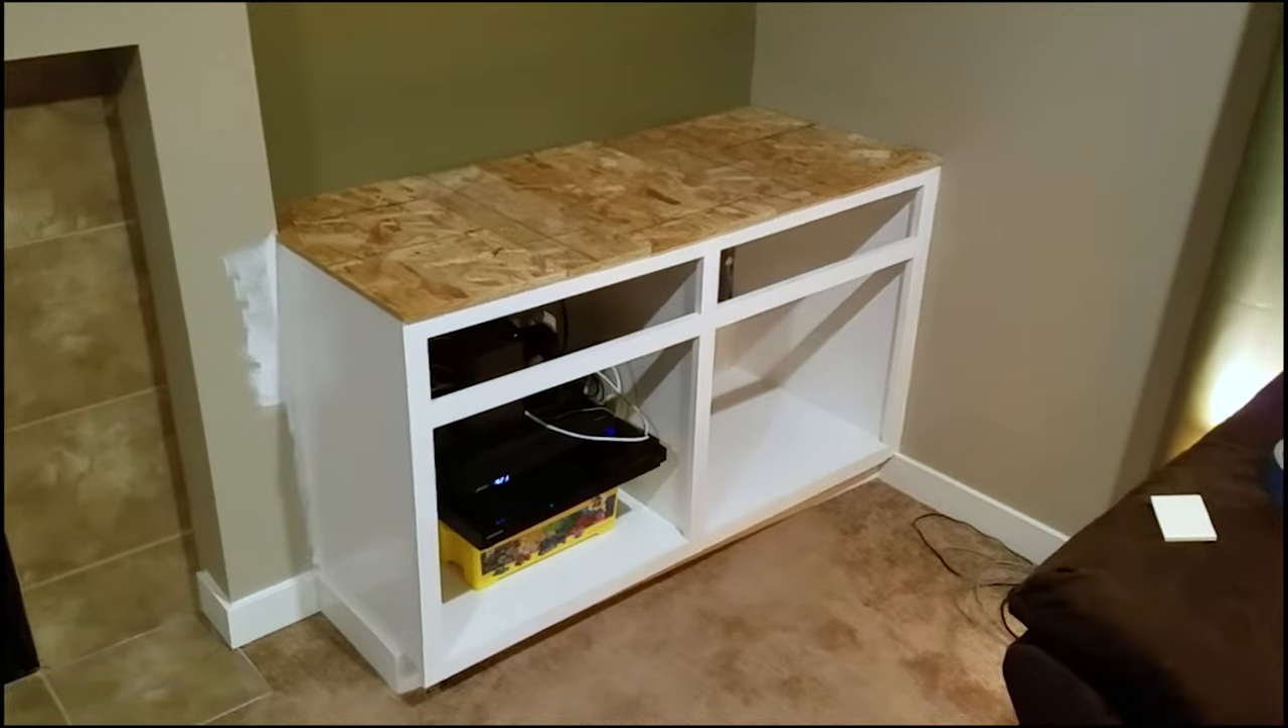Got all the baseboards in with the toe kick. Looks really good.